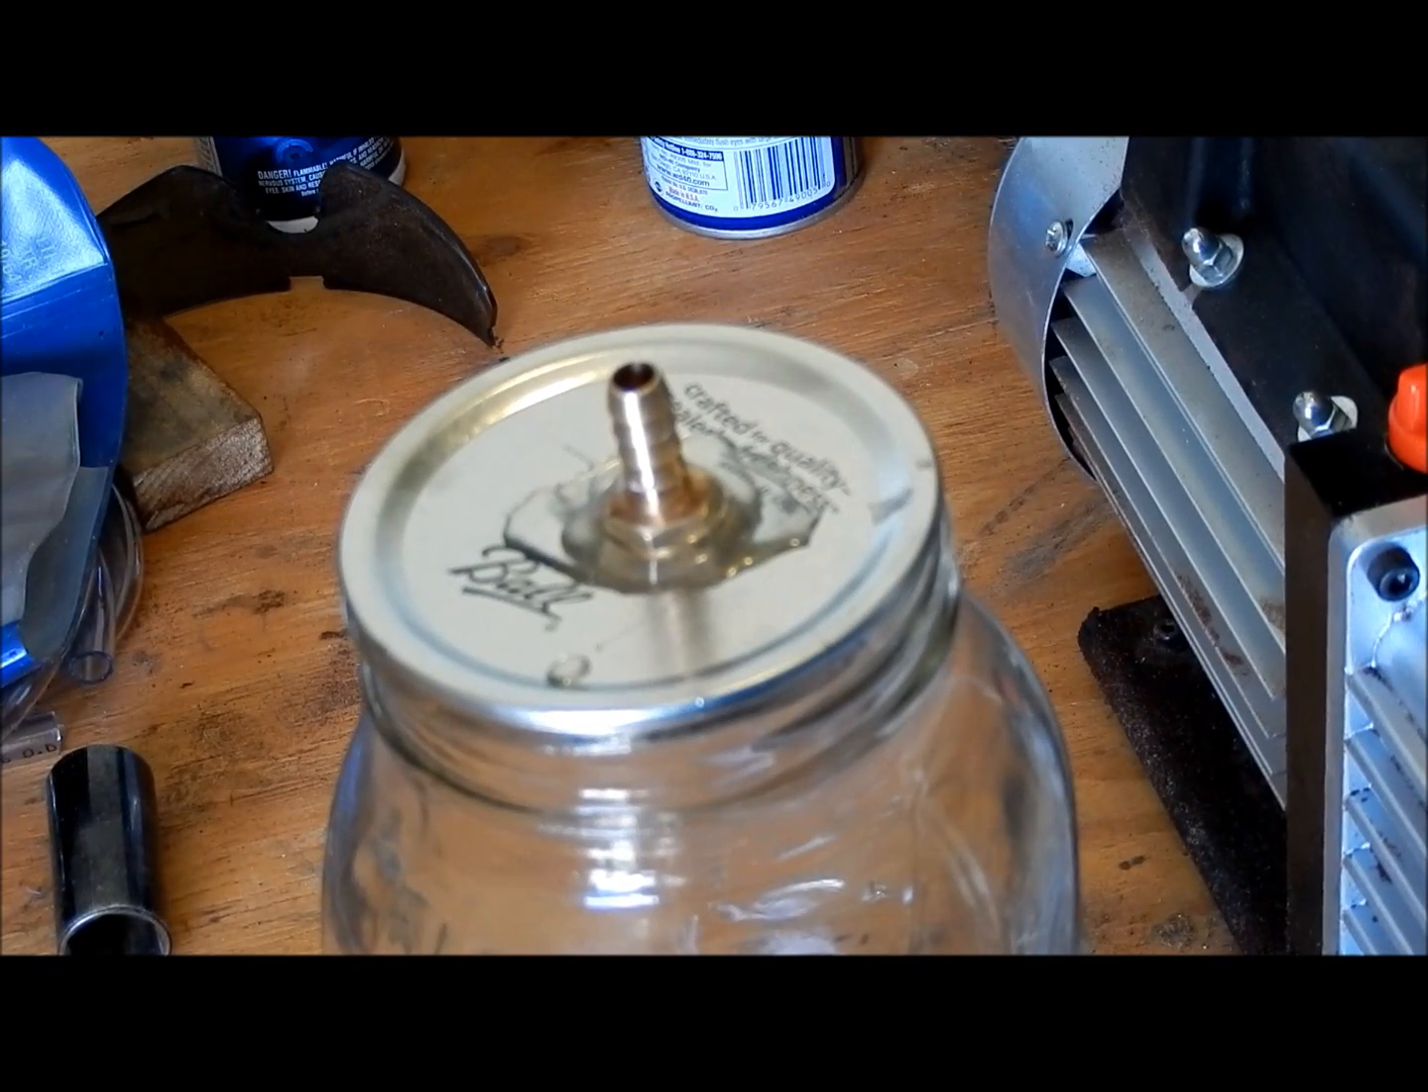We went ahead and drilled the hole and uh we ended up uh sealing it with uh with some five minute epoxy.